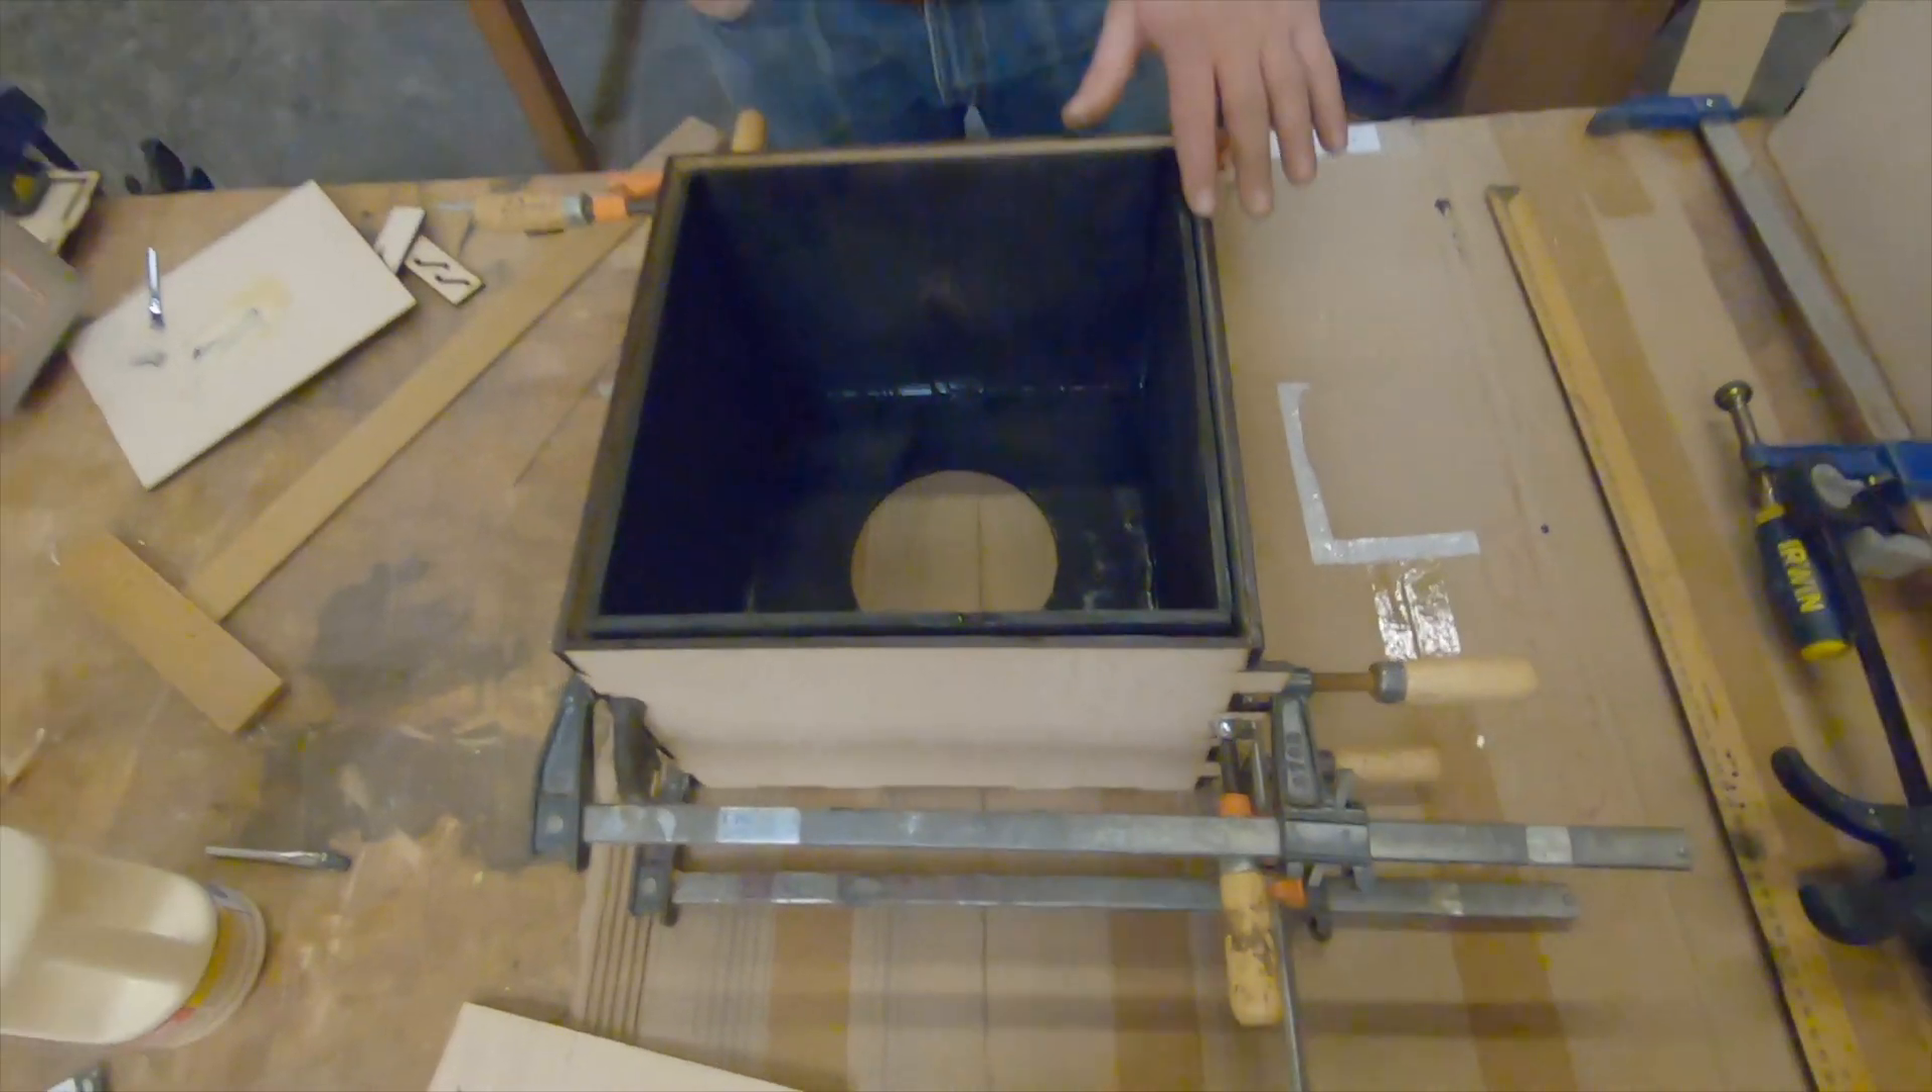And so we've just got the rear box together.